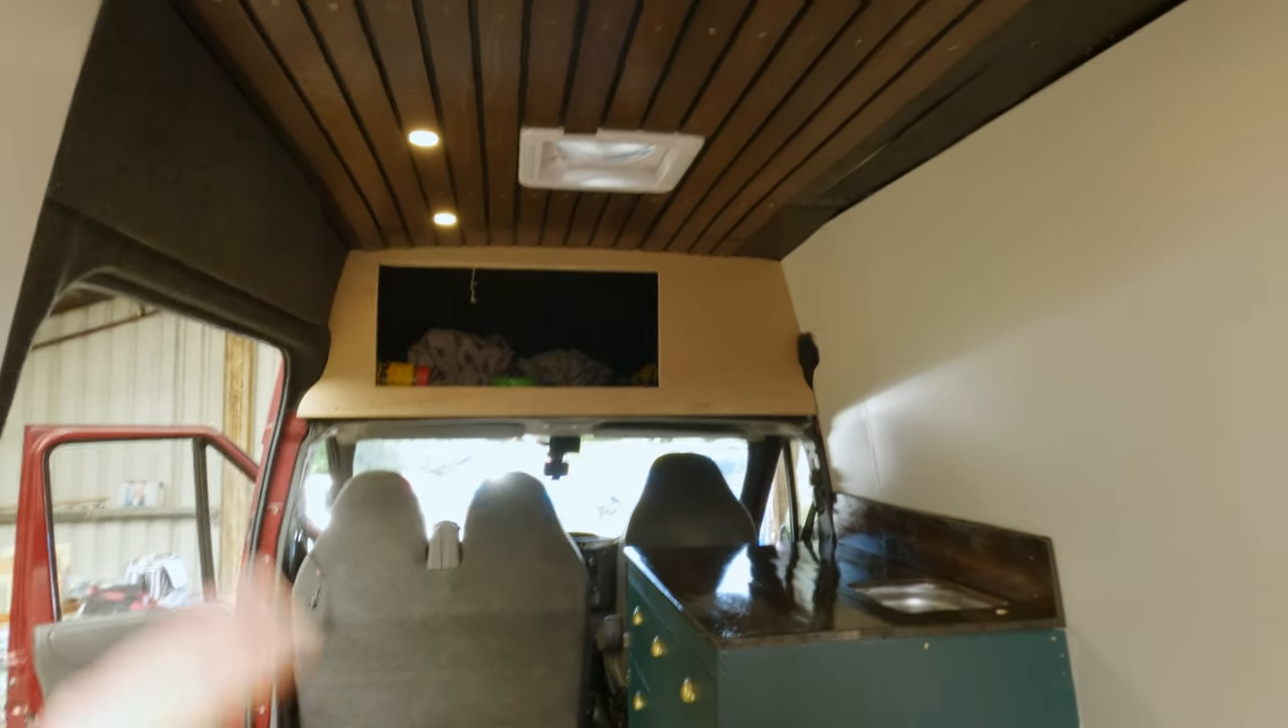We made the frame for the overhead shelf.